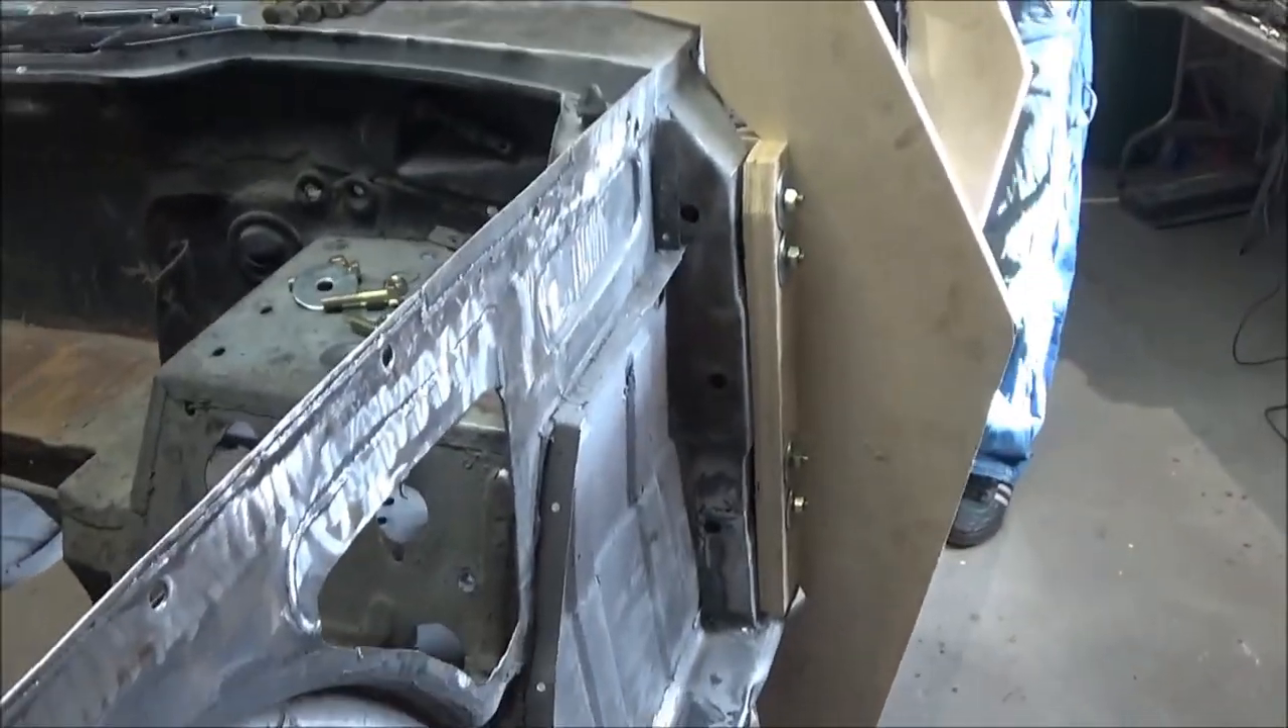Ellen's got the first, uh, wooden piece attached. It looks something like that.